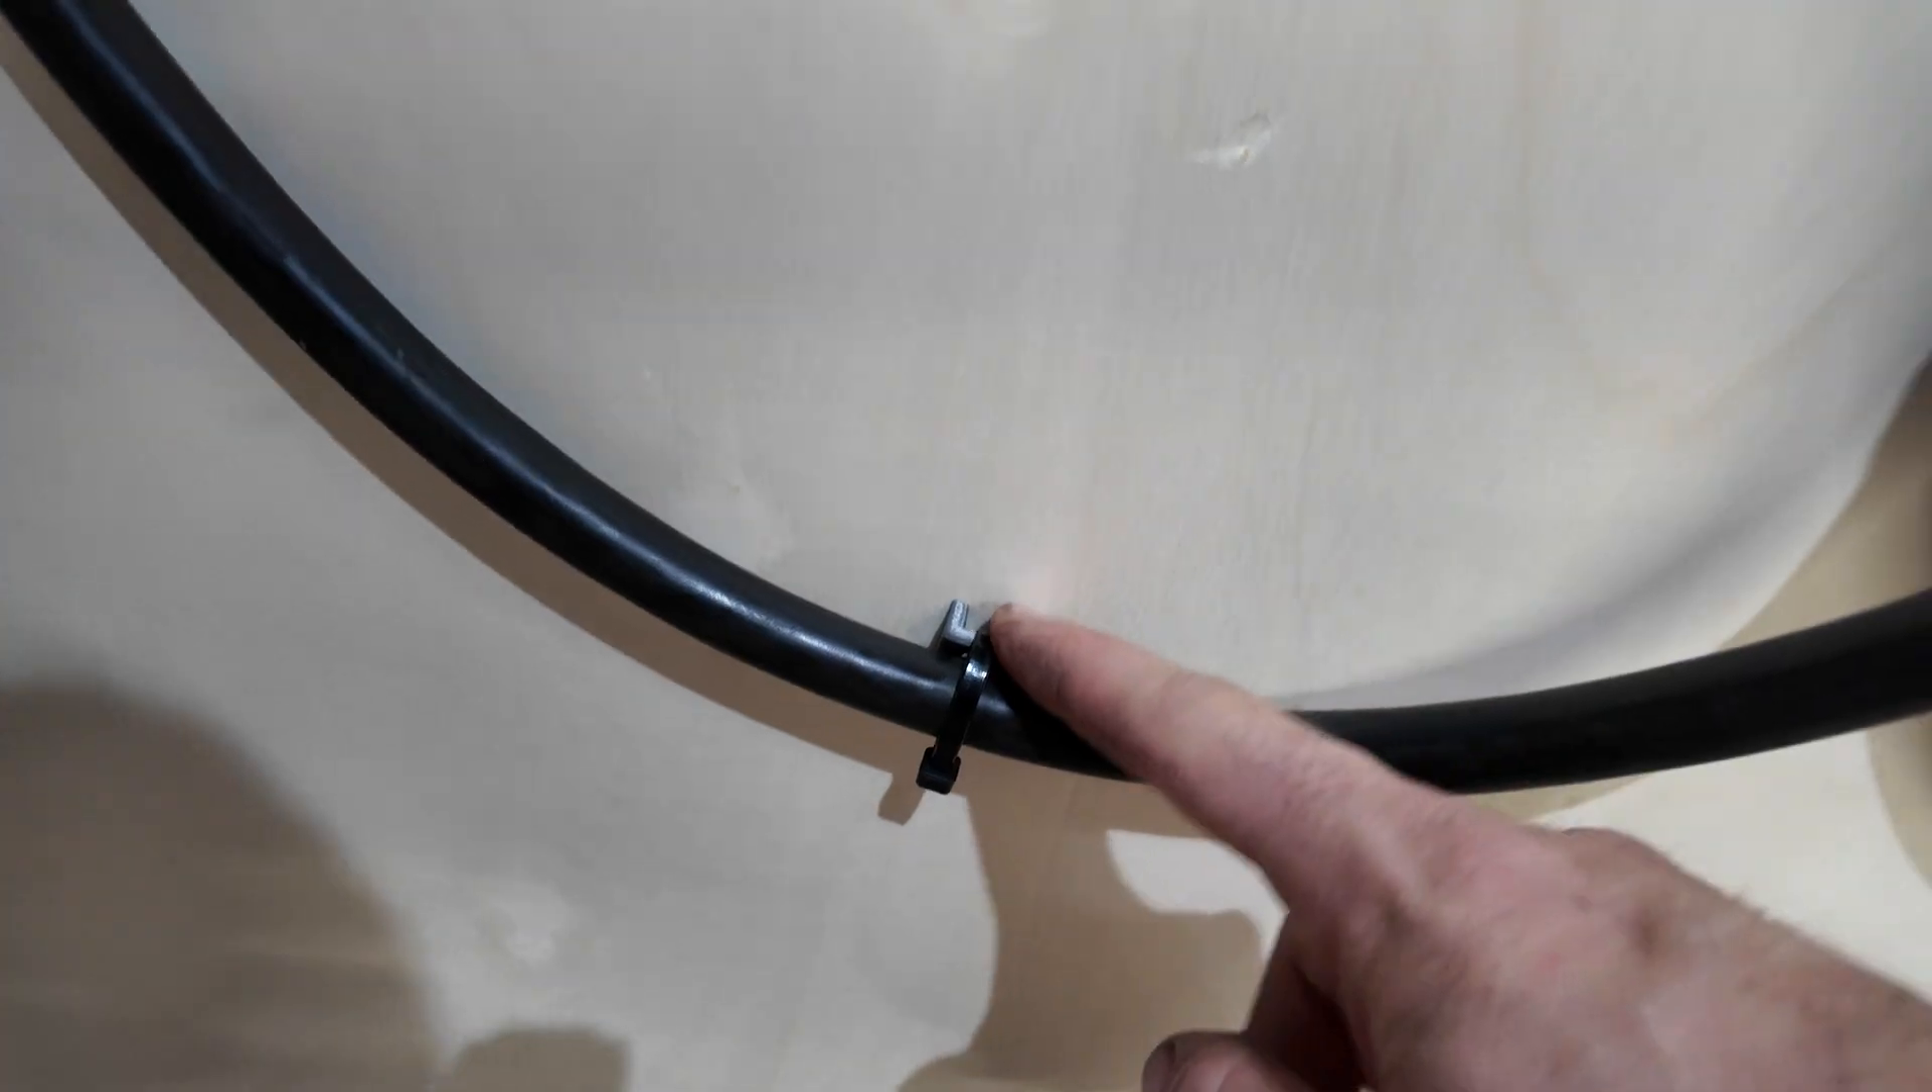I did go ahead and zip tie down the main connectors right there with these 3d printed little zip tie holders so that all looks pretty good.